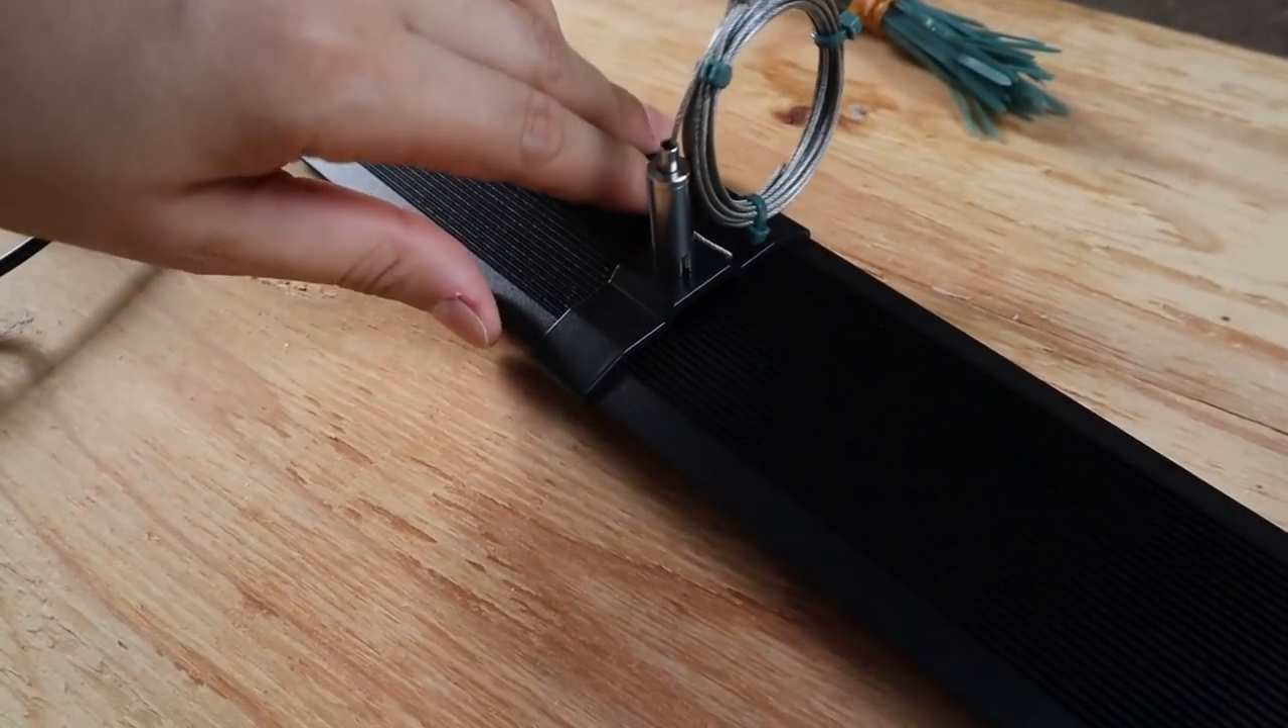So here's the hanging kit all set up ready to go you can see how nice and sleek this thing looks and i've tried to neaten up all this extra cable.